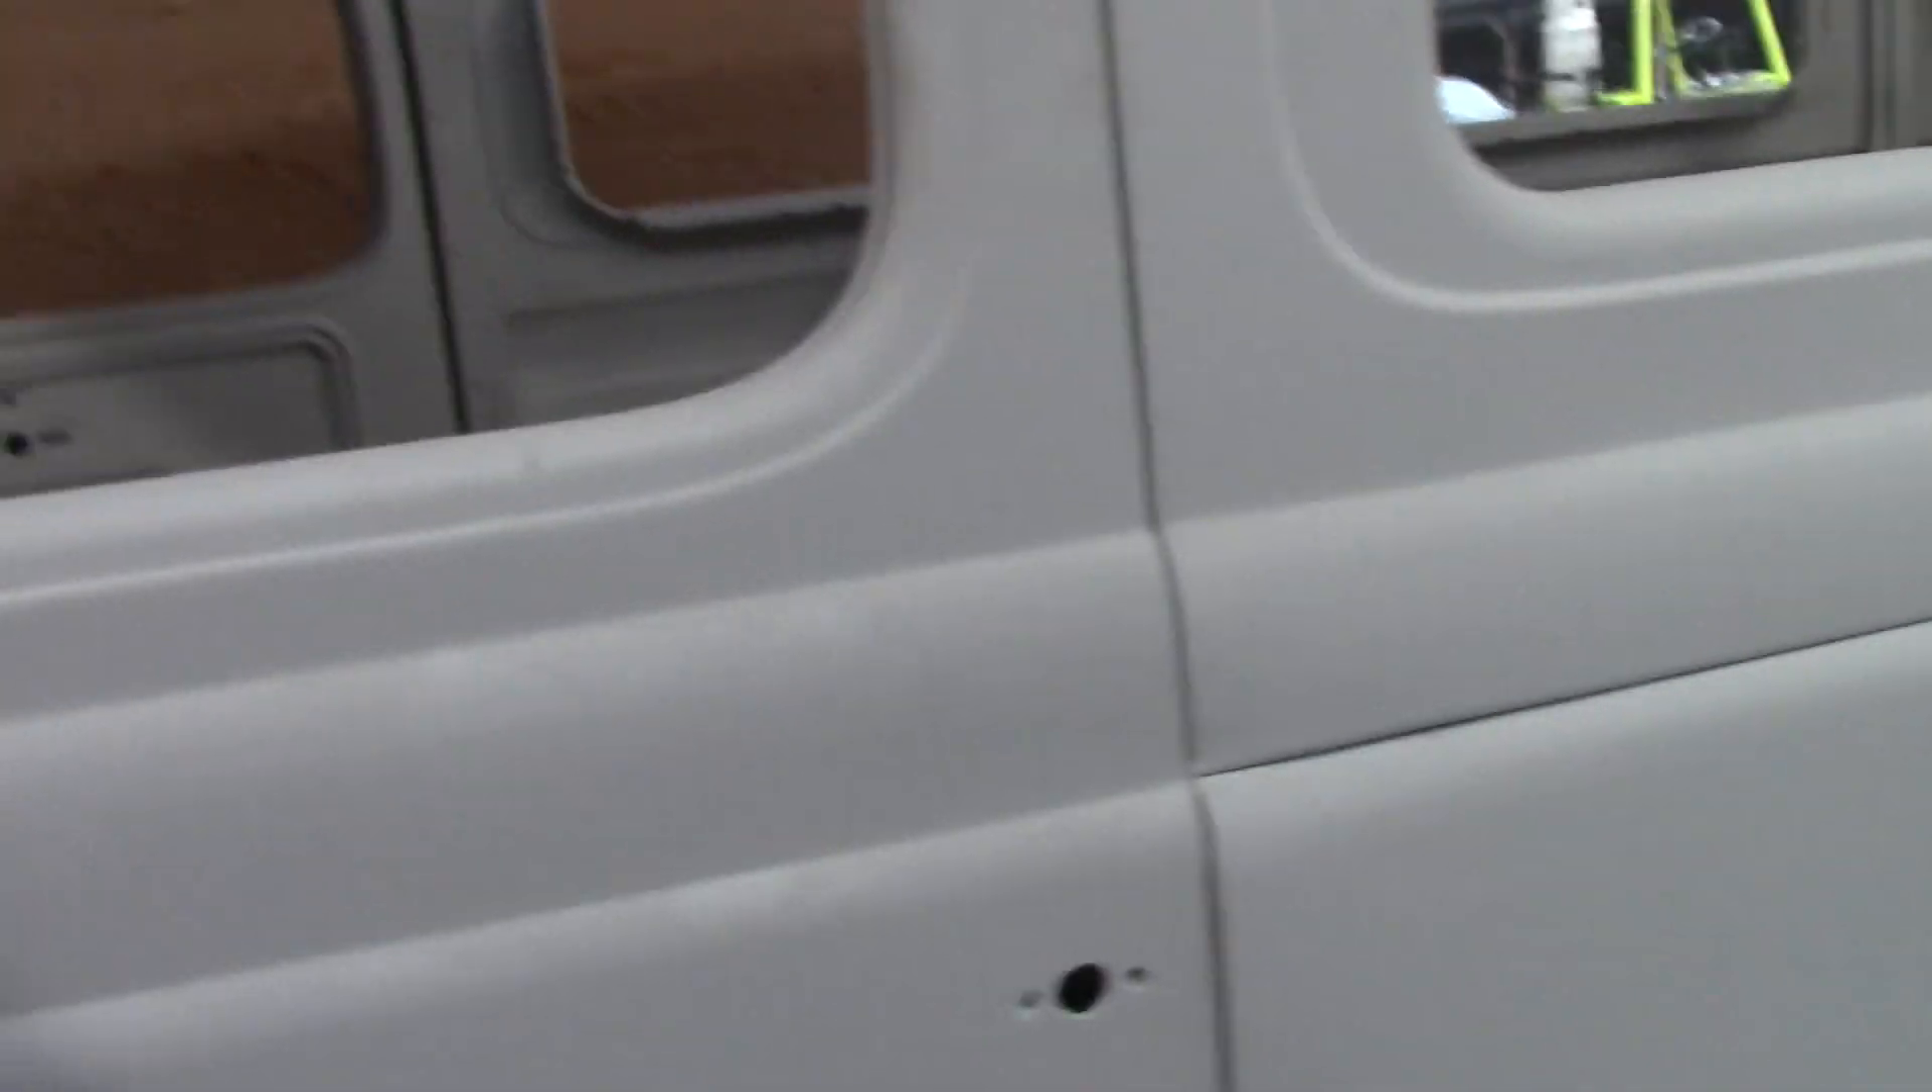You can see all the lines line up fairly decent.